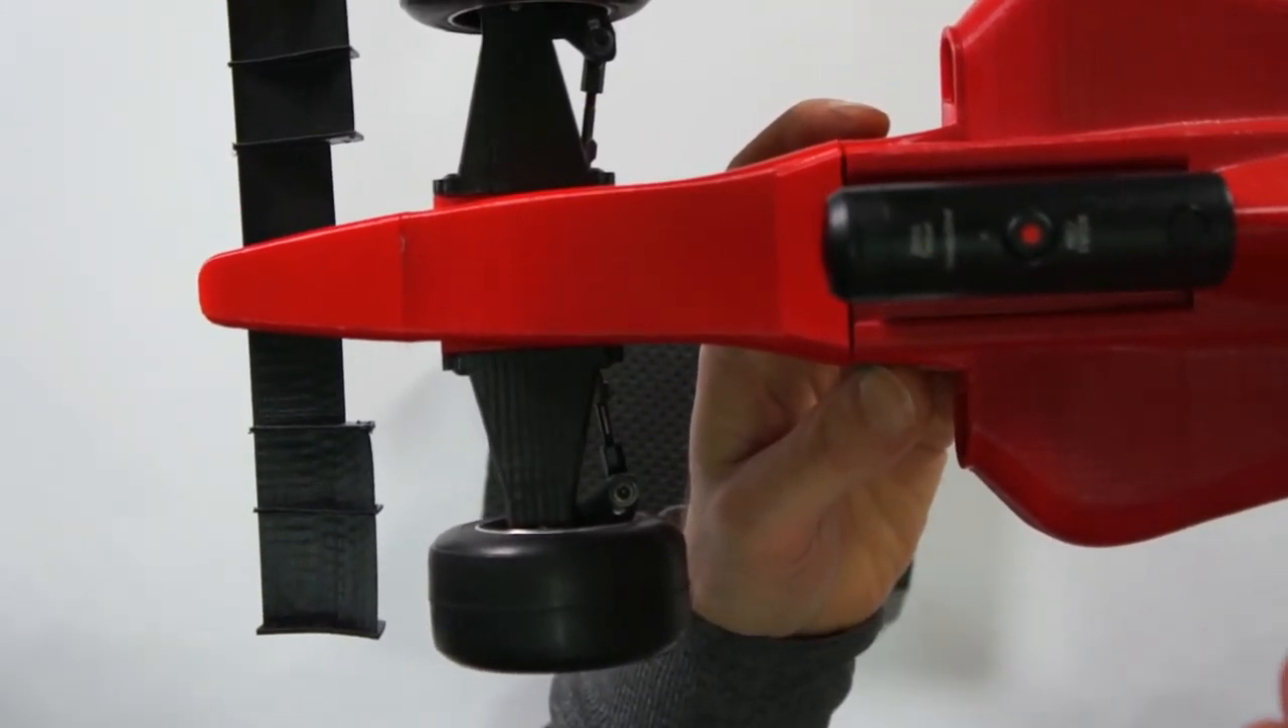Abbiamo montato L'action cam di Sony In stile Camera car di Formula 1.